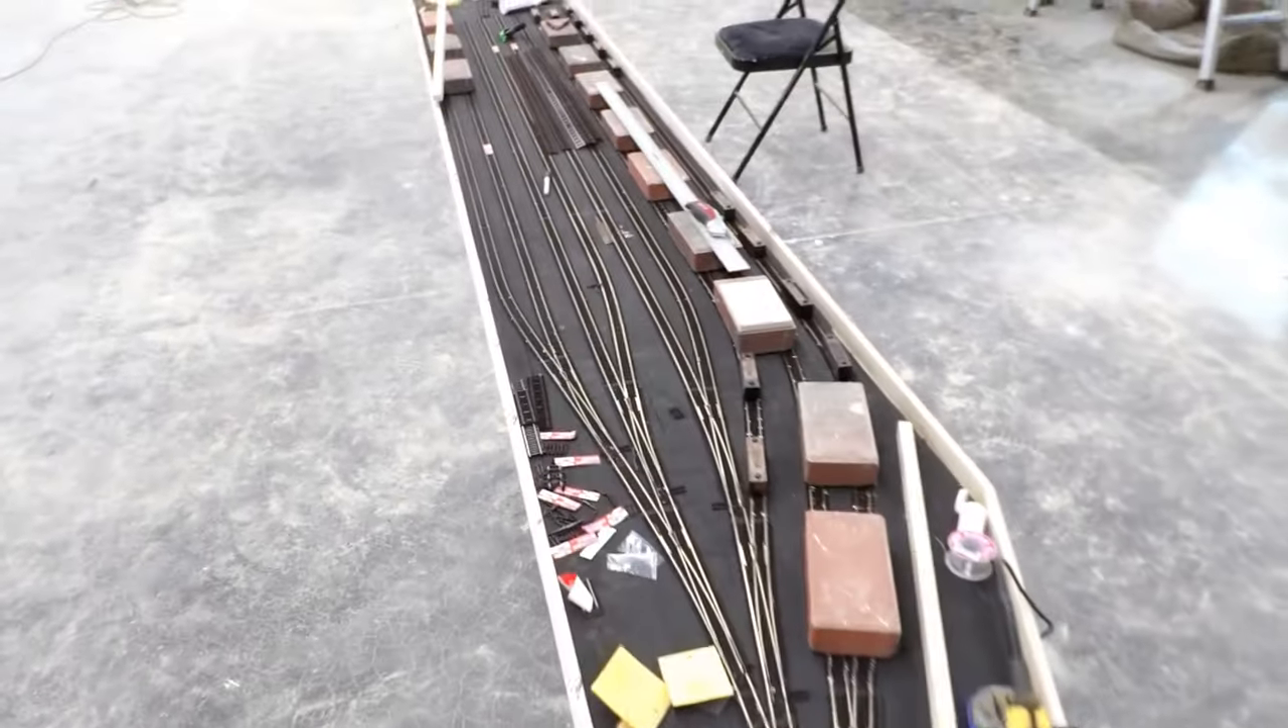Well that is the first 13 feet of staging yard laid. All nine tracks.